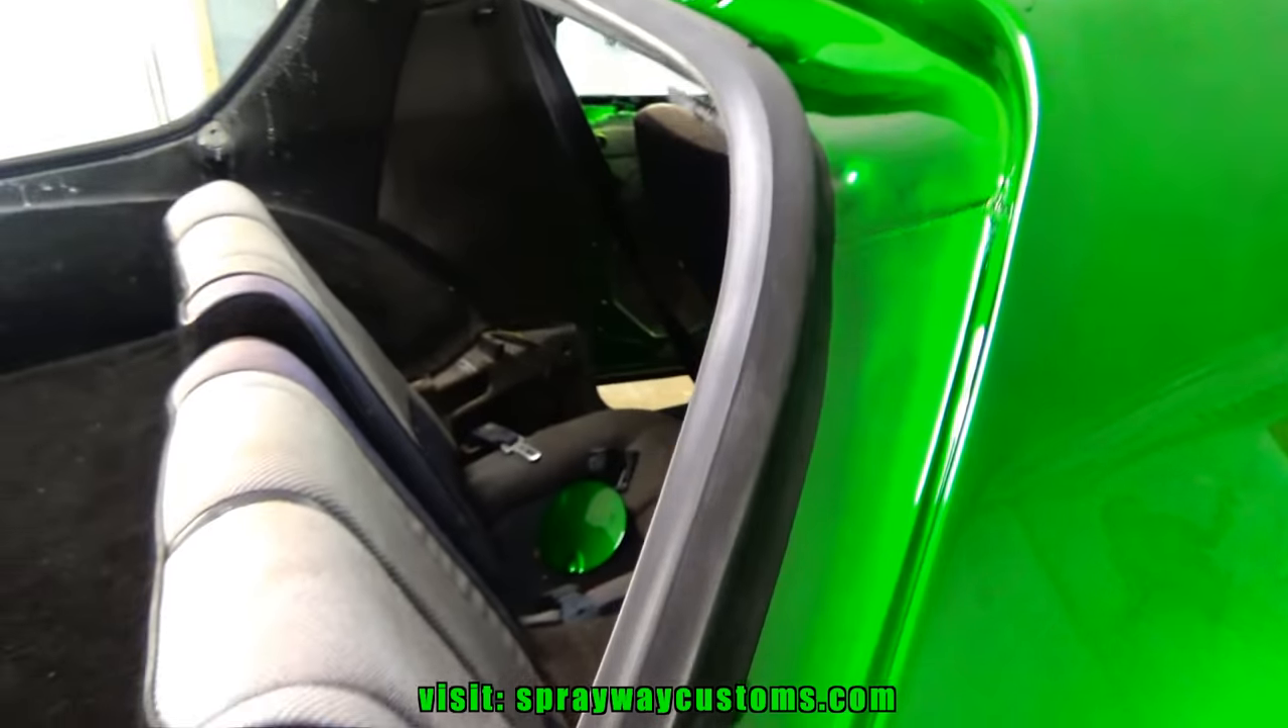The hatch weather stripping is installed.